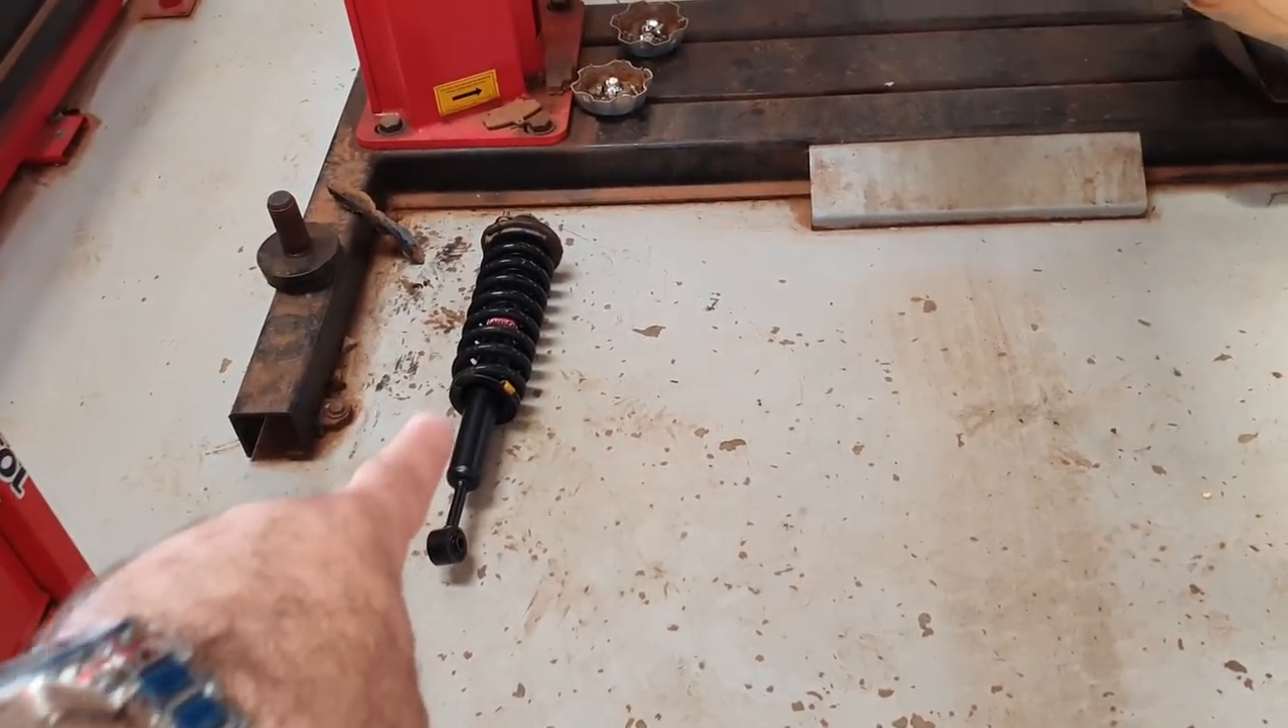Ó, o amortecedor já está montado ali.